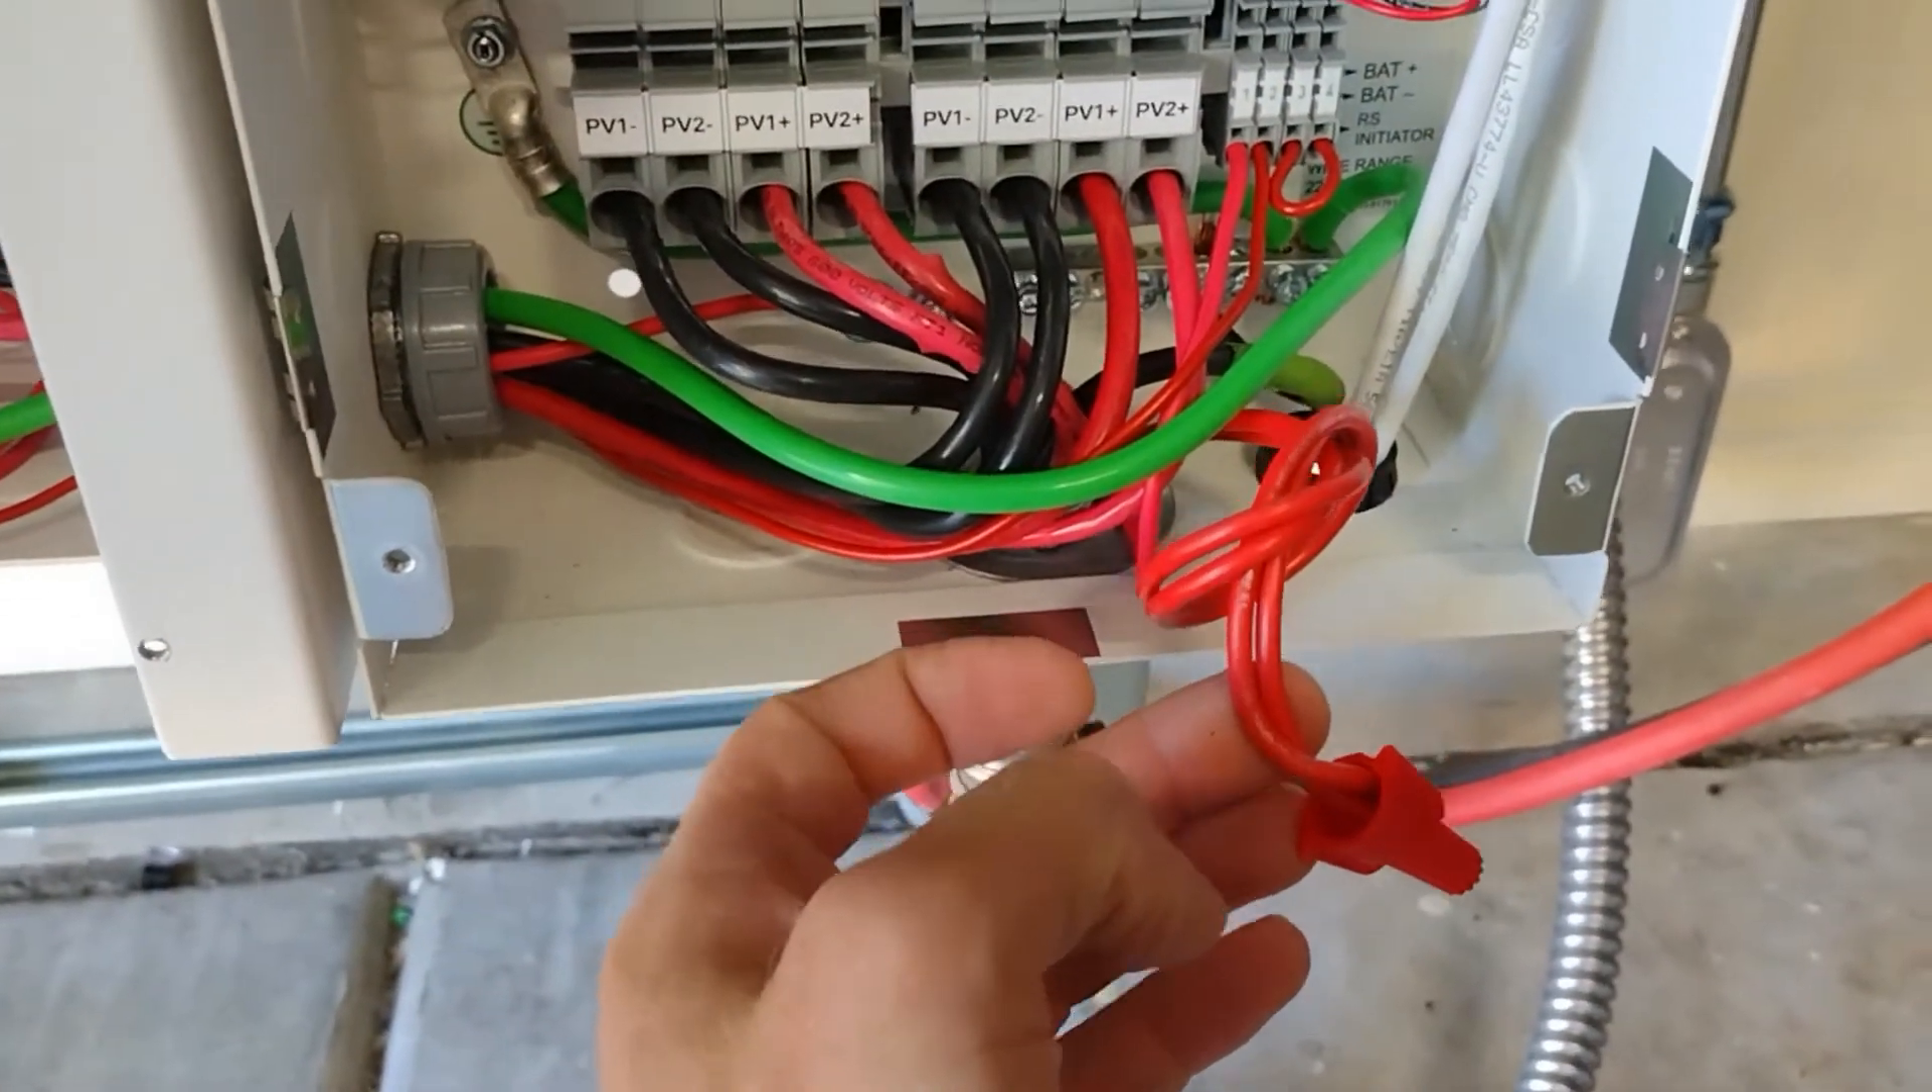I've yet to install the switch outside so this cable right here is disconnected and that's the cable that will eventually connect the switch.